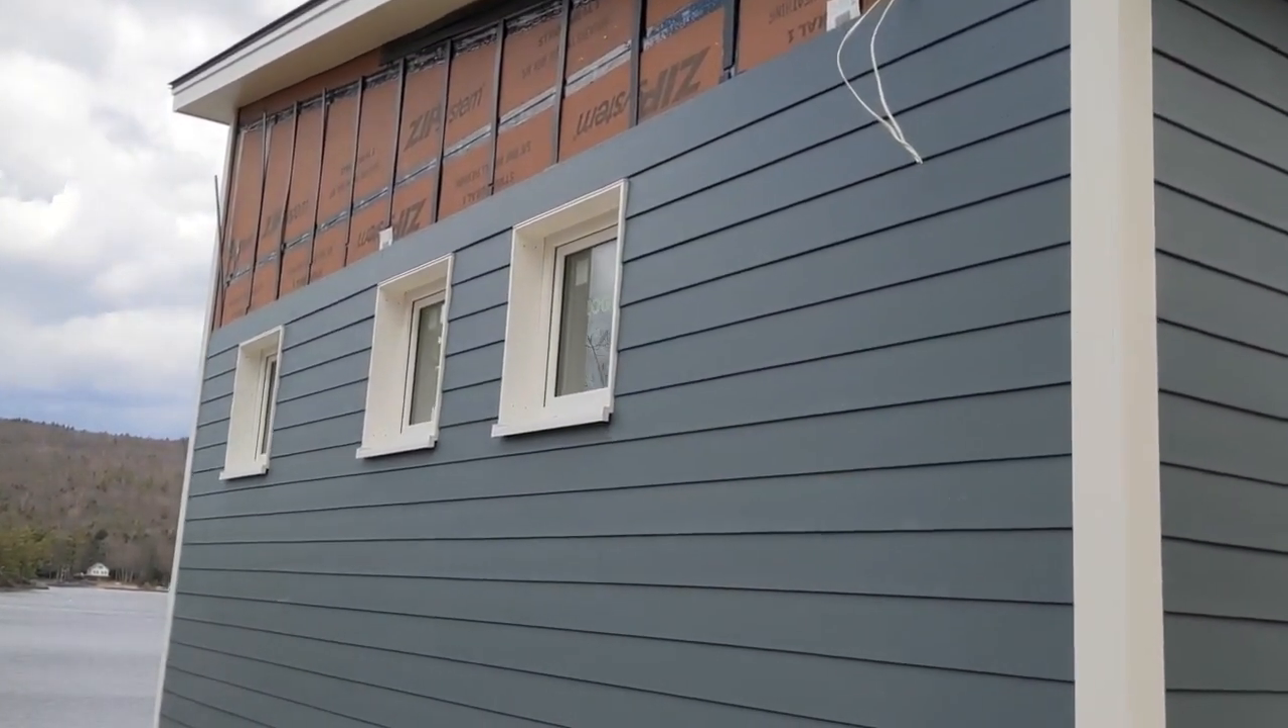Much of the siding has been installed.